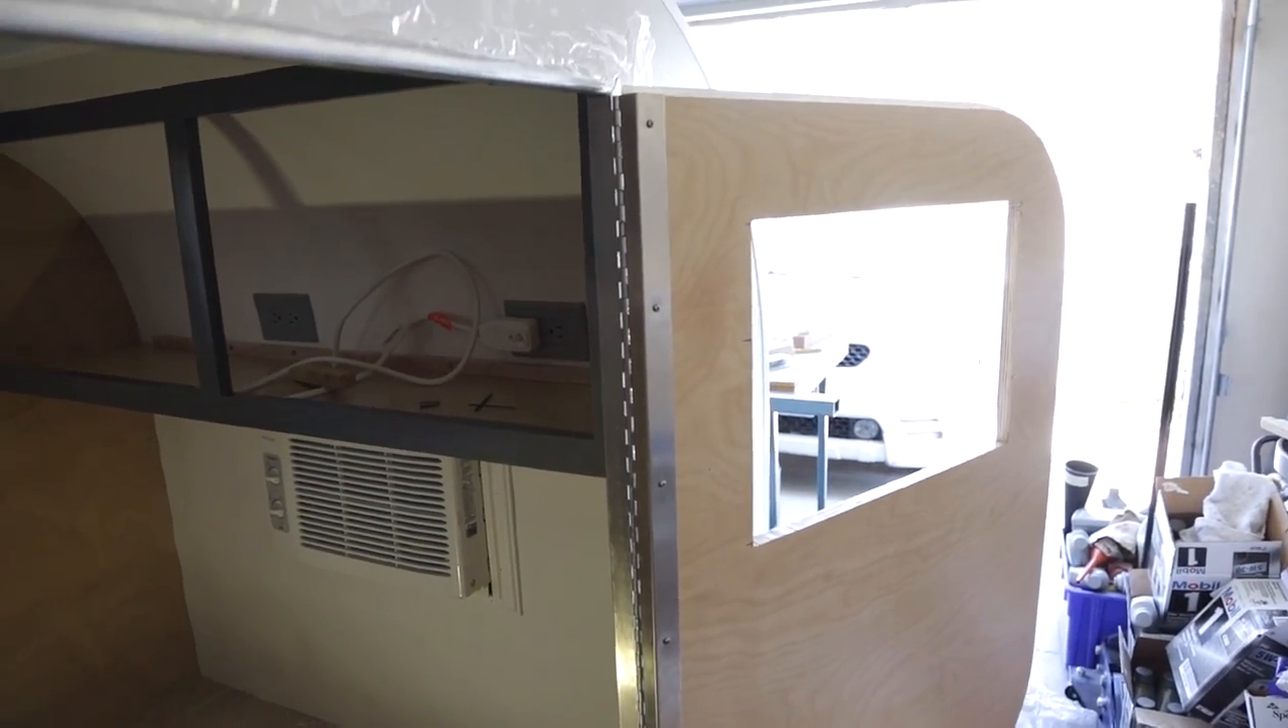And you can see we got the door on, that's our offset piano hinge.